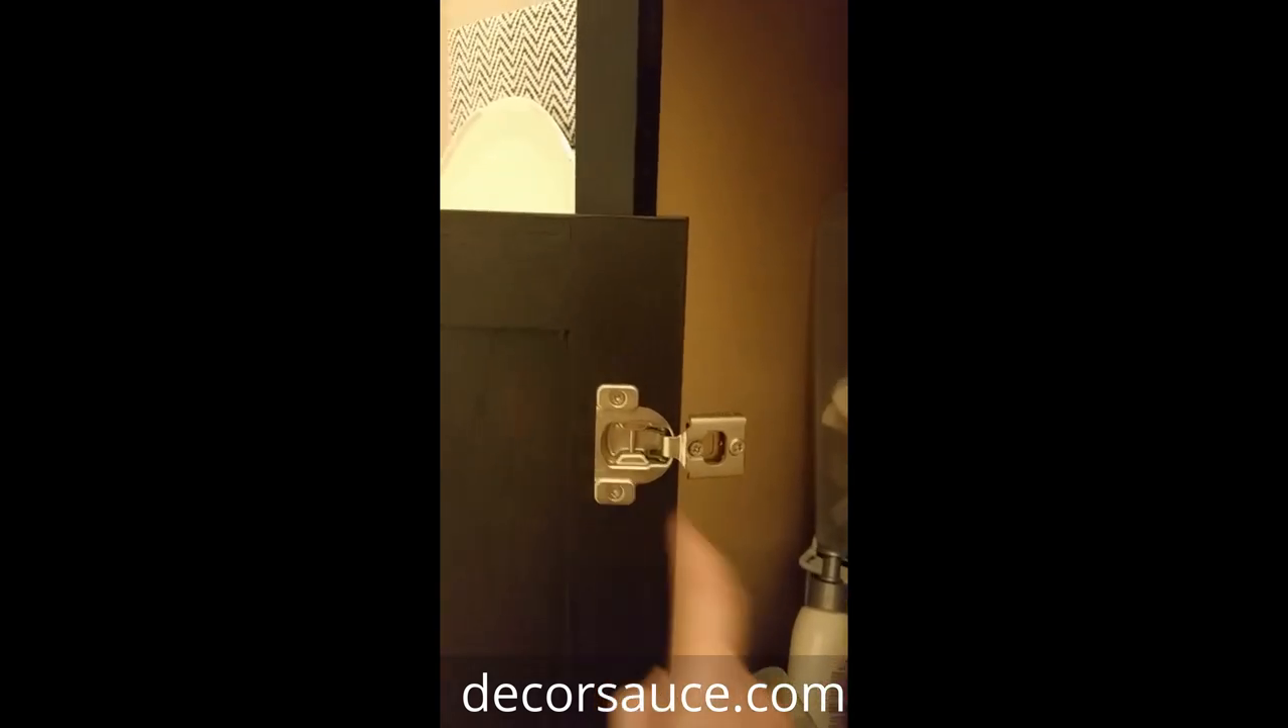Okay so I have my hardware reattached to my doors.